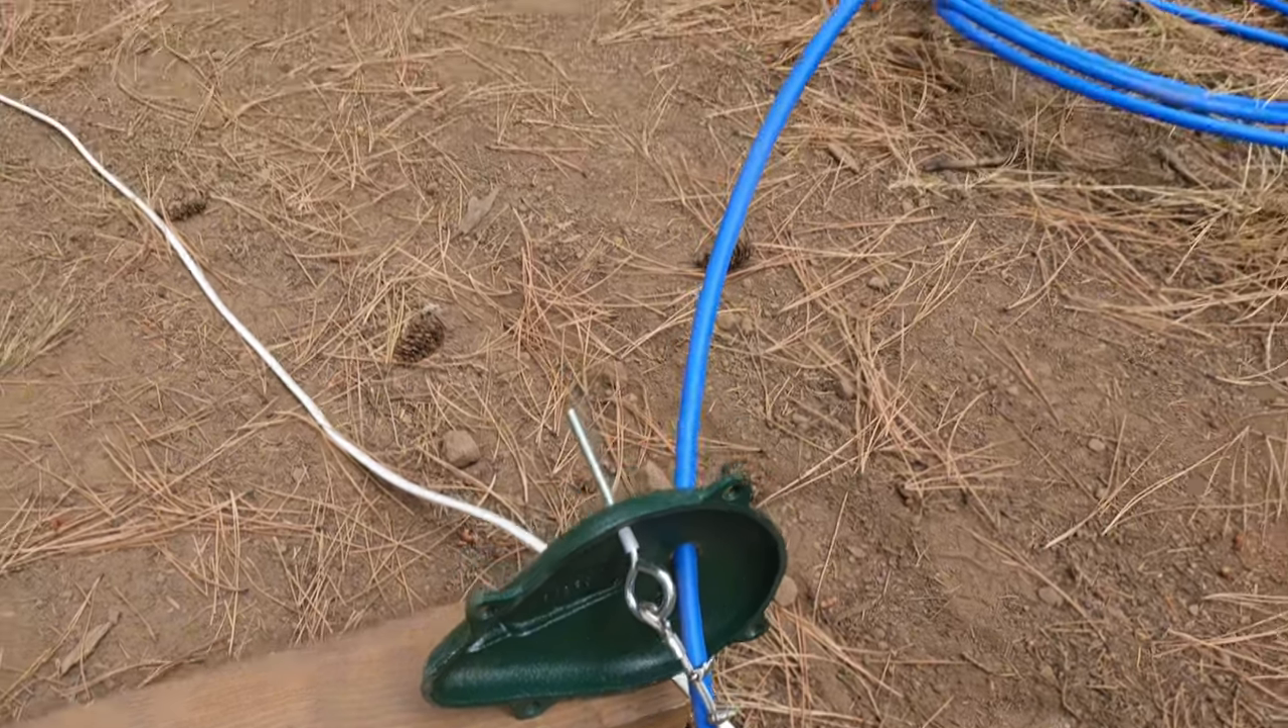At the well cap, we put the eye bolt through and secured our safety cable to the eye bolt.